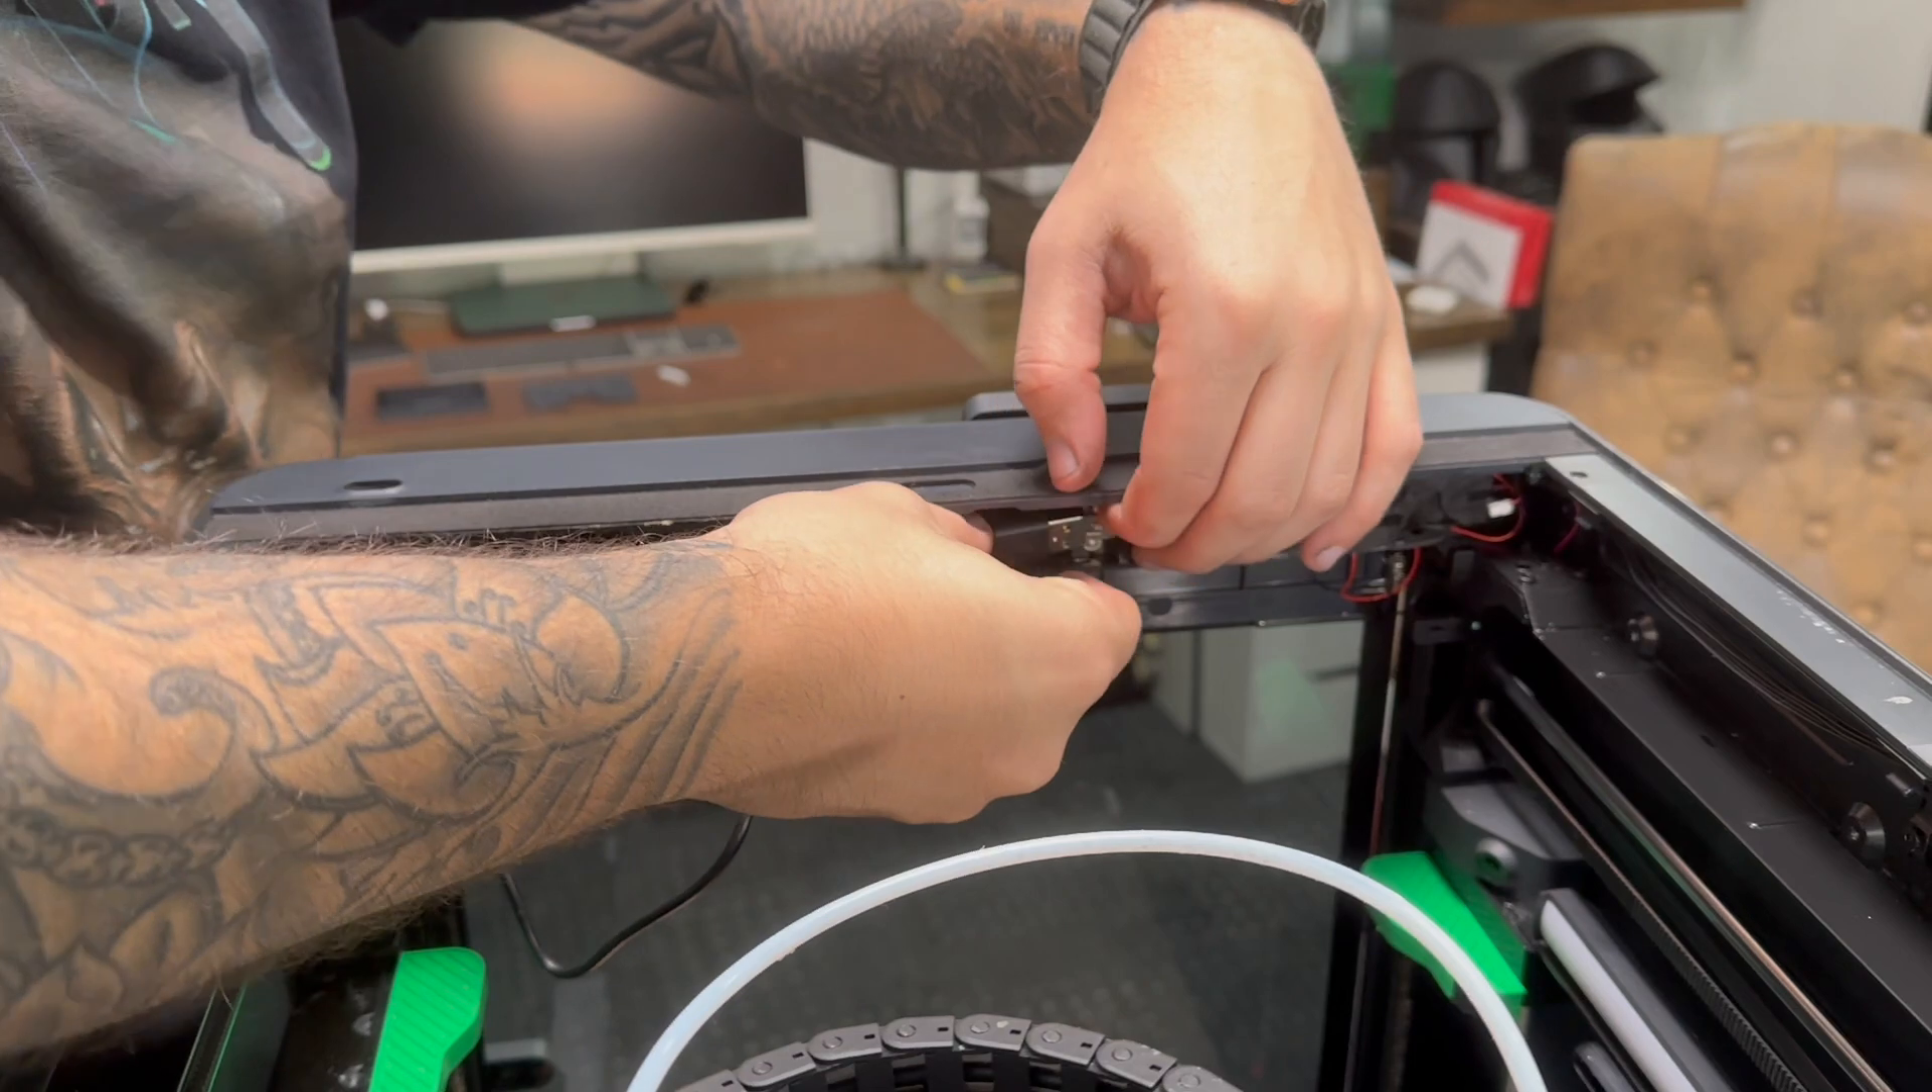You're going to take your USB and you're going to notice I didn't cover back up this section of the printer when we changed out the LED.